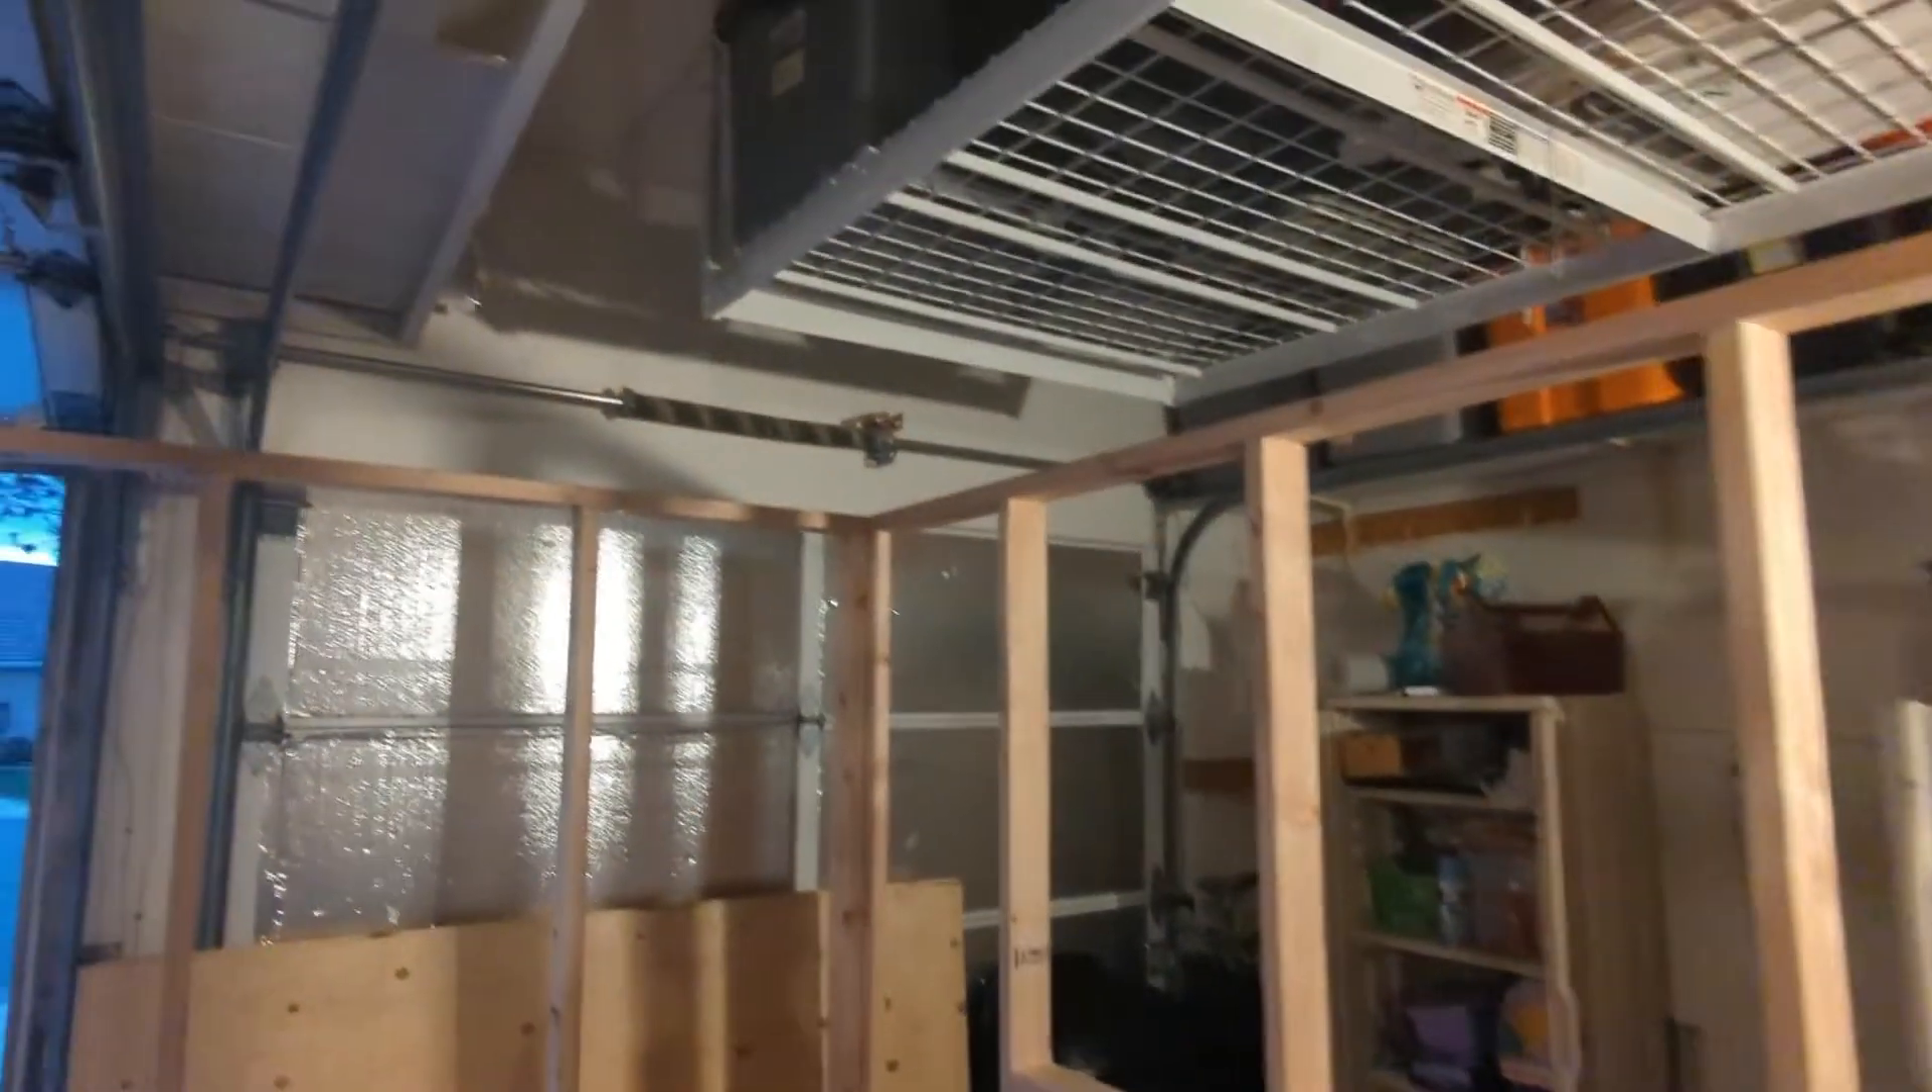We got the initial framing together. Just got to do the top part now.